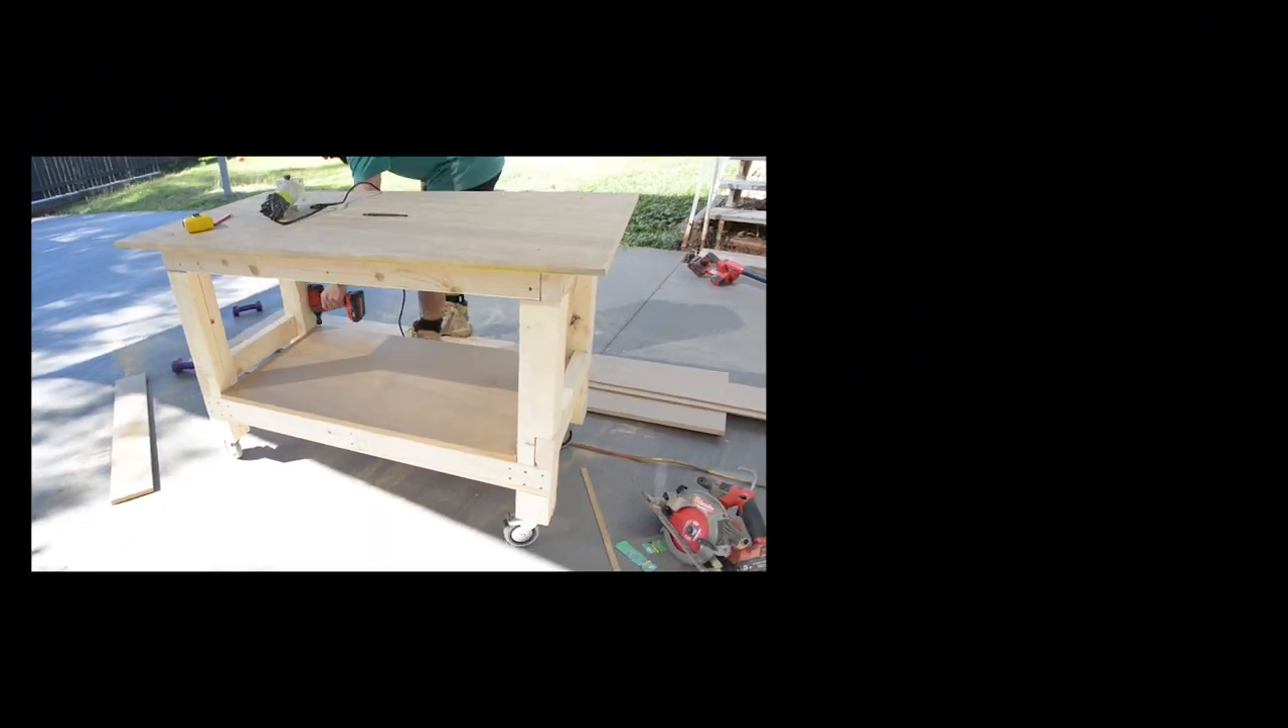I cut out my lower shelf exactly how I did the top, screwed it in, and I was done.